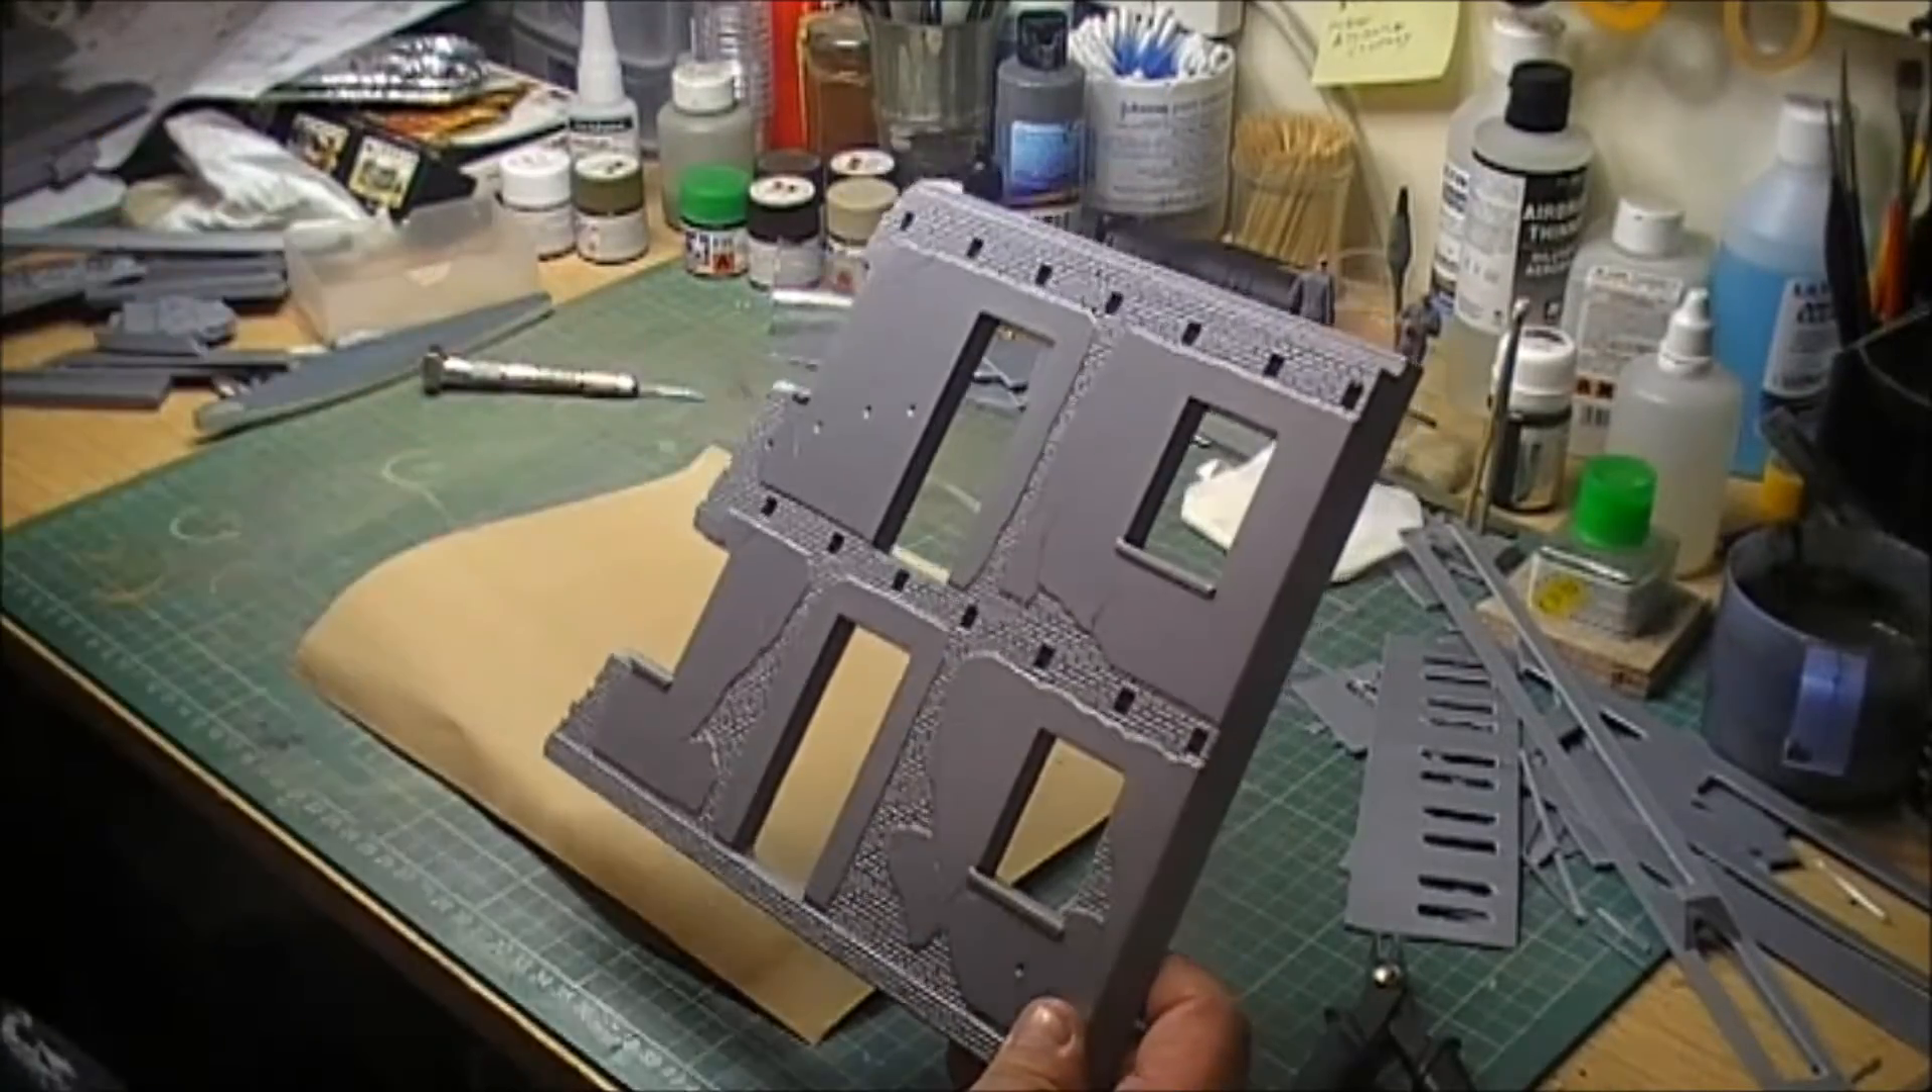As you can see all the windows and doors are cut out, all the pieces are cut out.